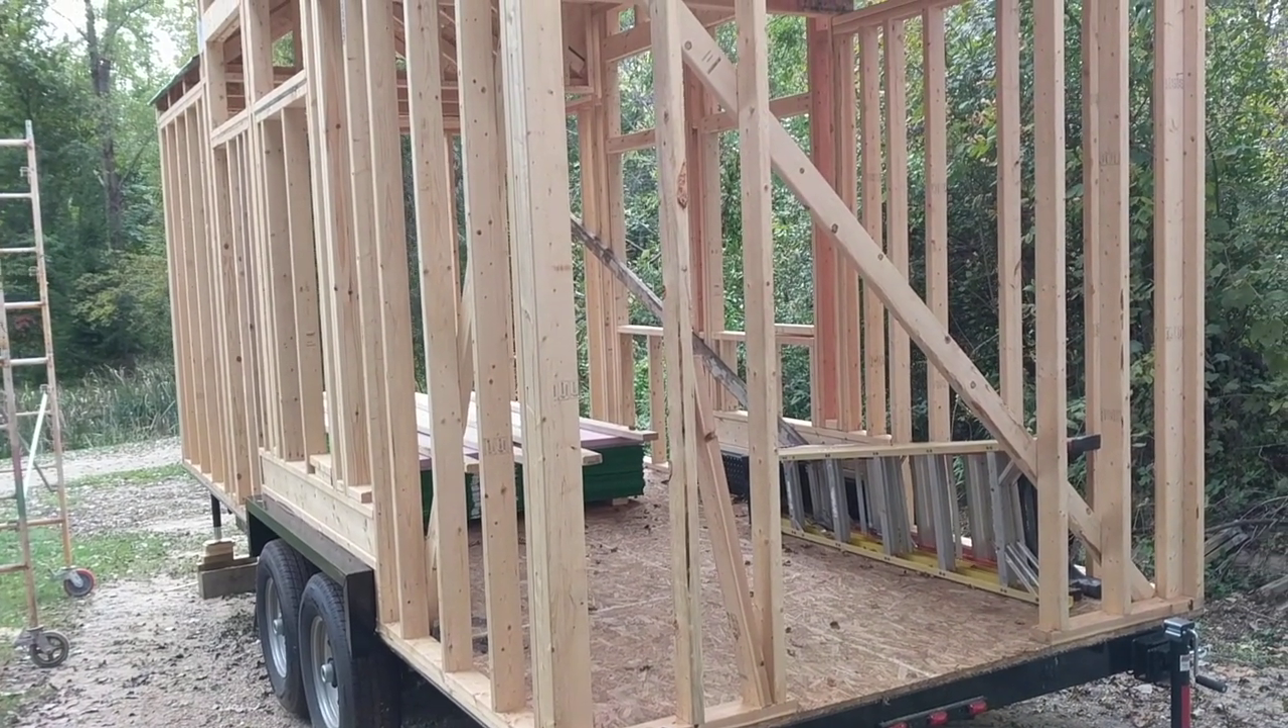We do have the vinyl windows they're waiting to be put in.